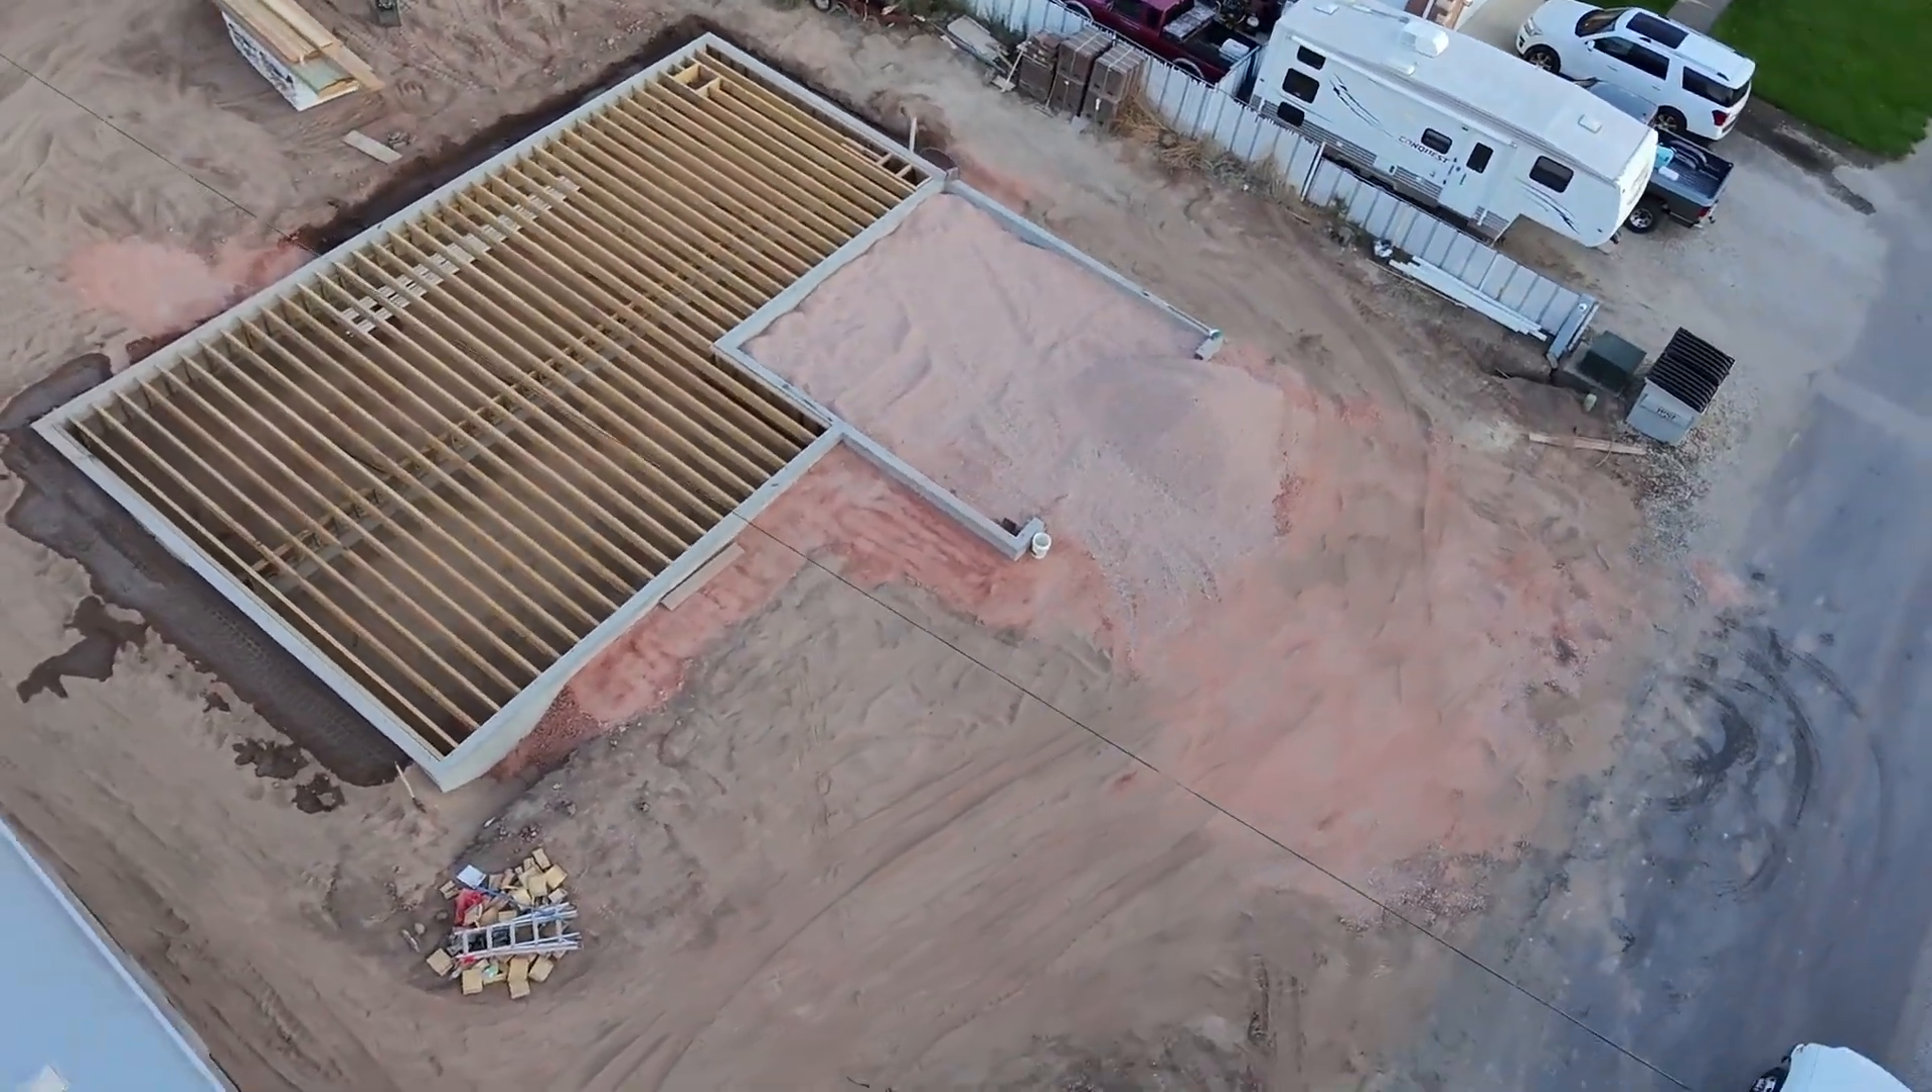You'll notice that all the joists are down into the floor.